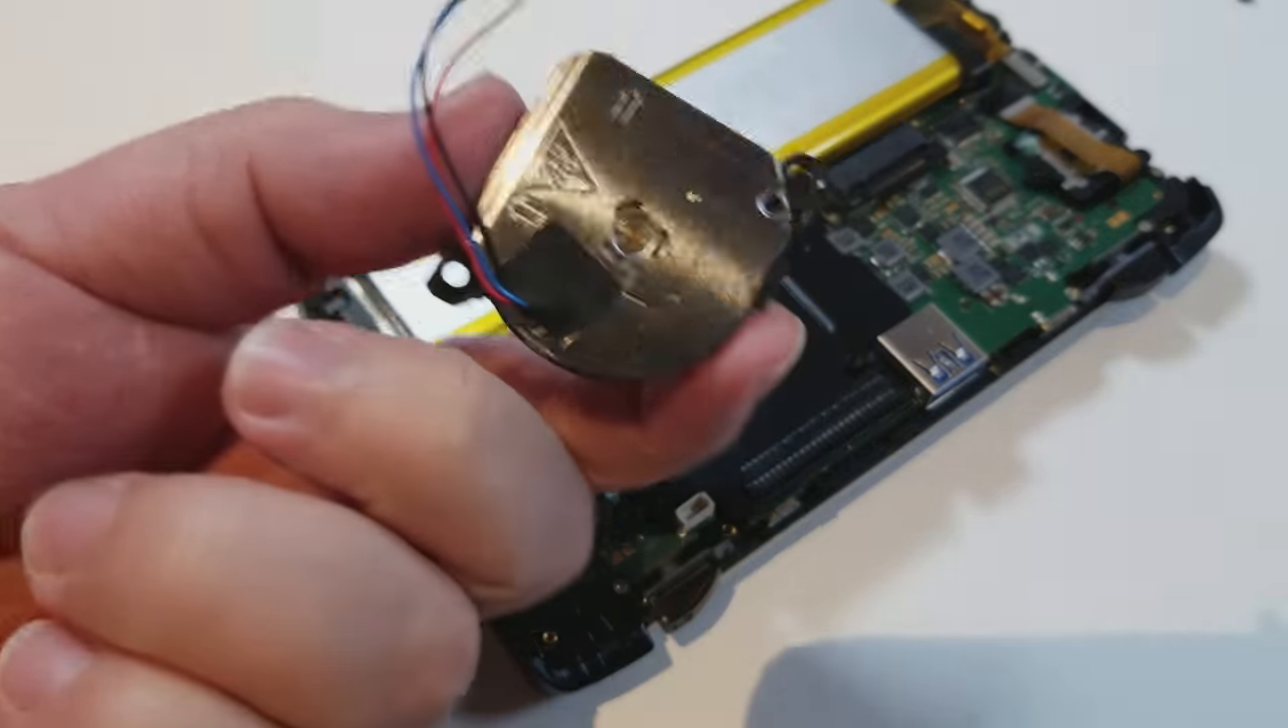All right, okay, so the fan is all by its lonesome.